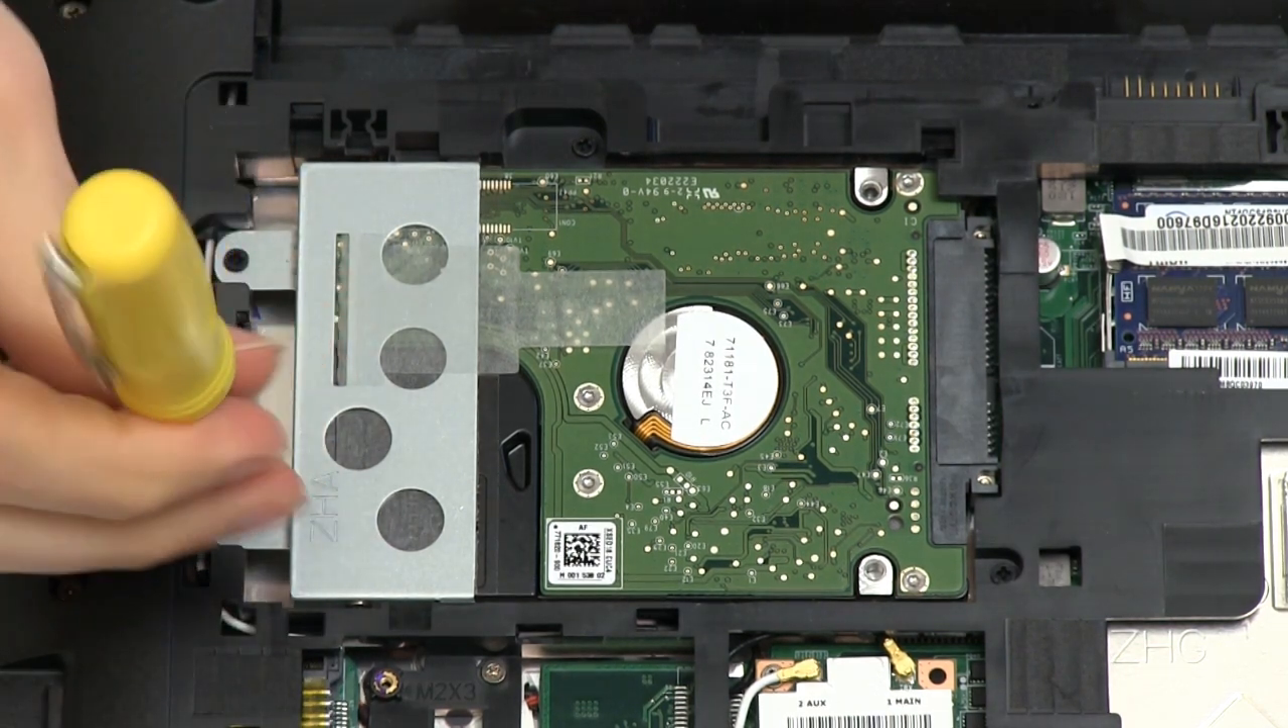And immediately you can see the hard disk is mounted here.